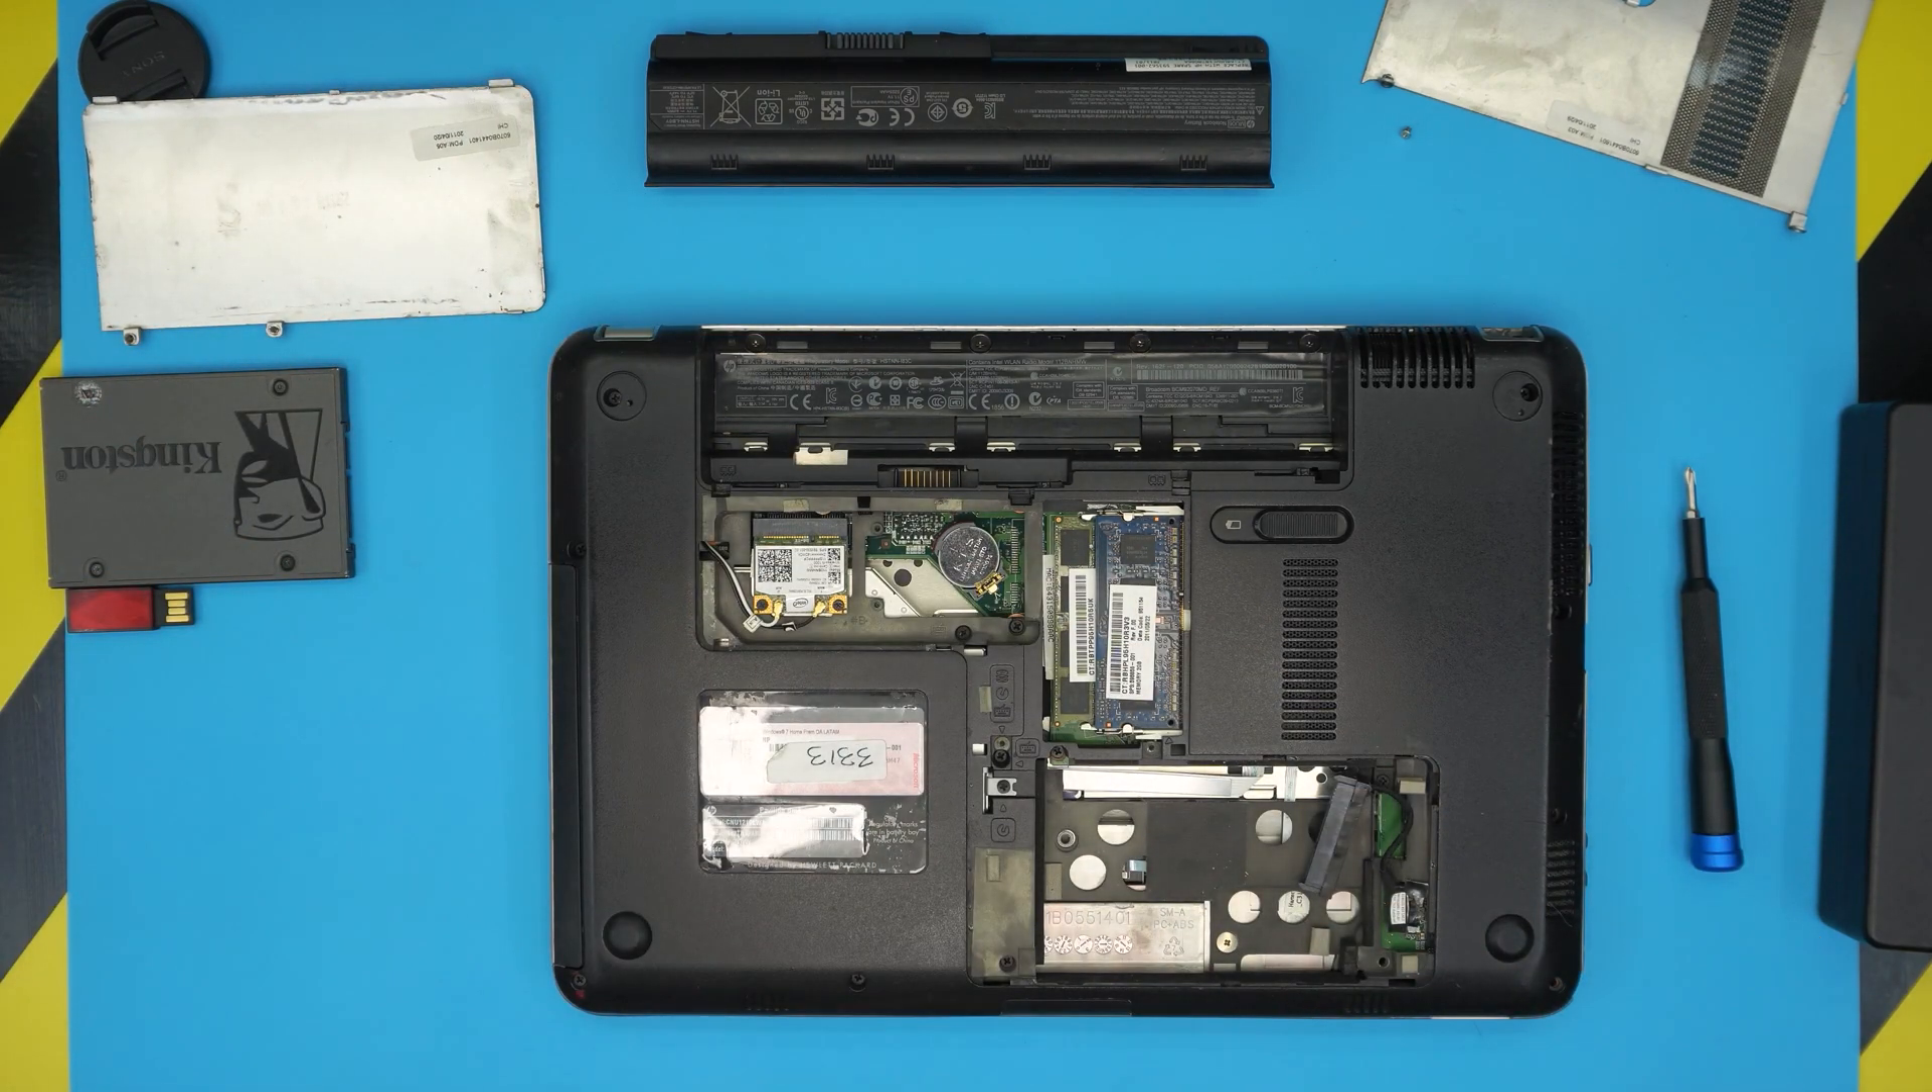I already removed the hard drive.